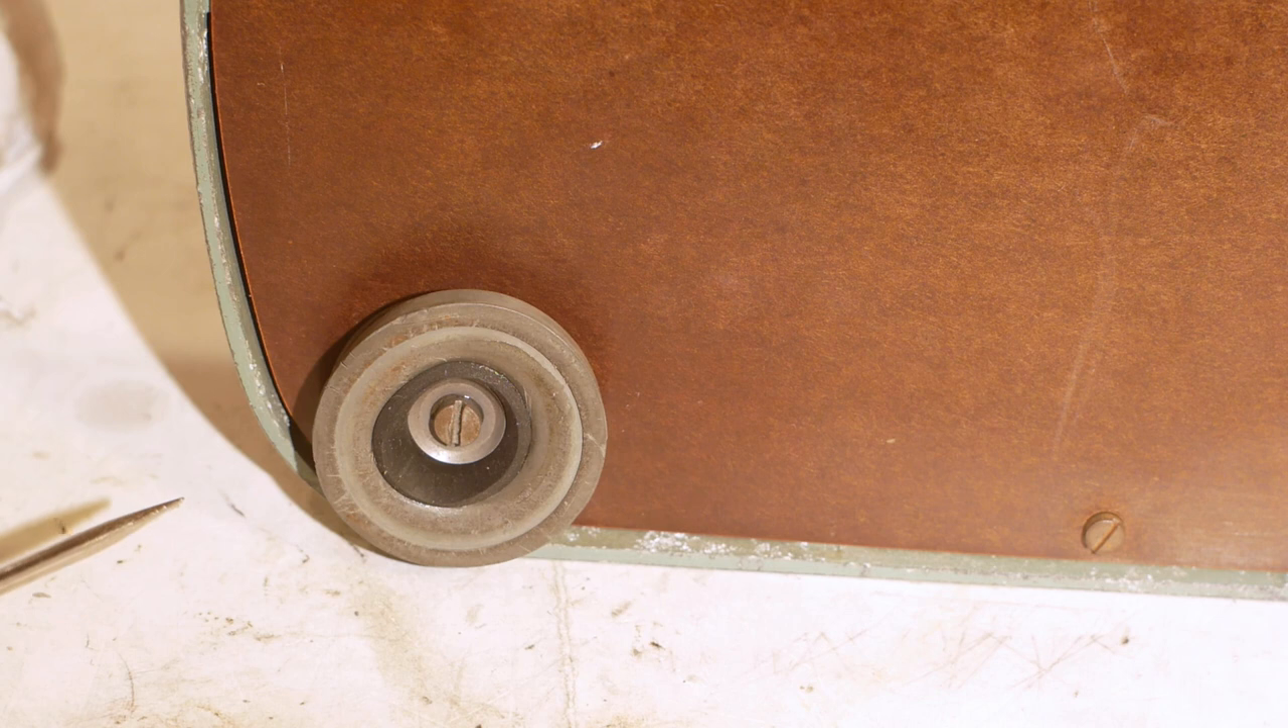And here's the completed foot. The glue's still setting at the moment.